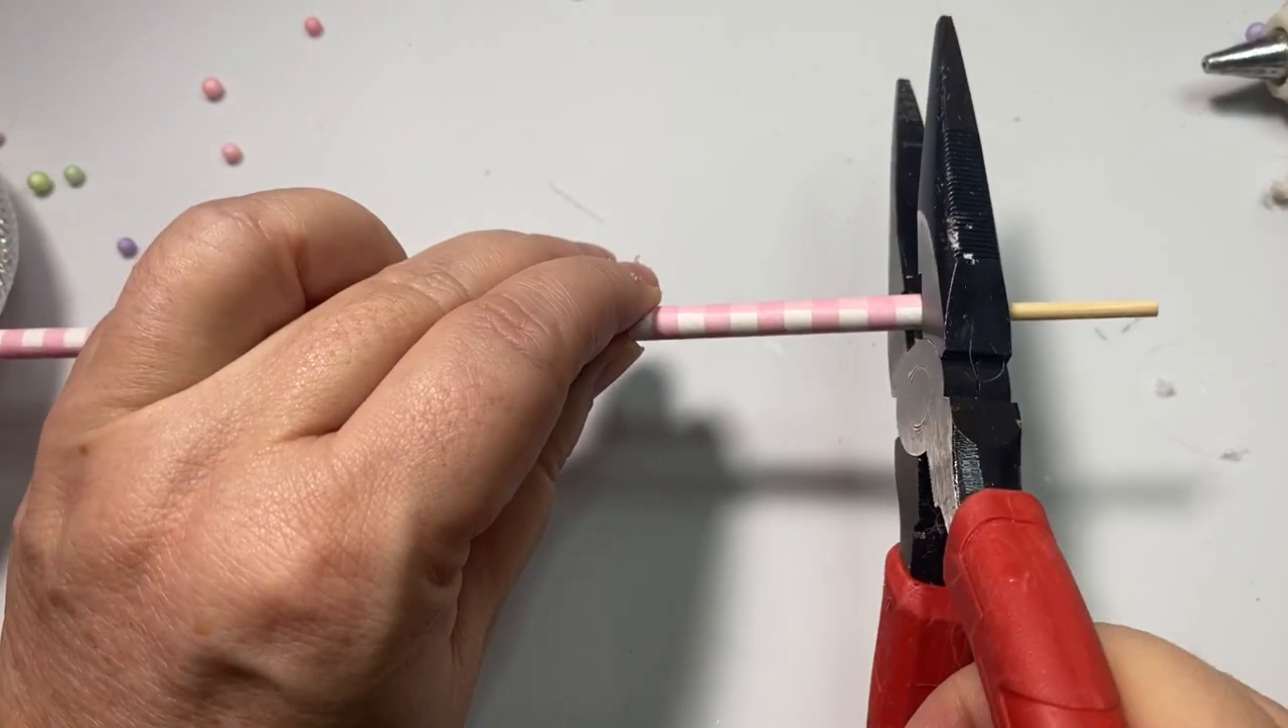And then you can see that I've got a little bit of extra space, a little bit of this skewer showing.